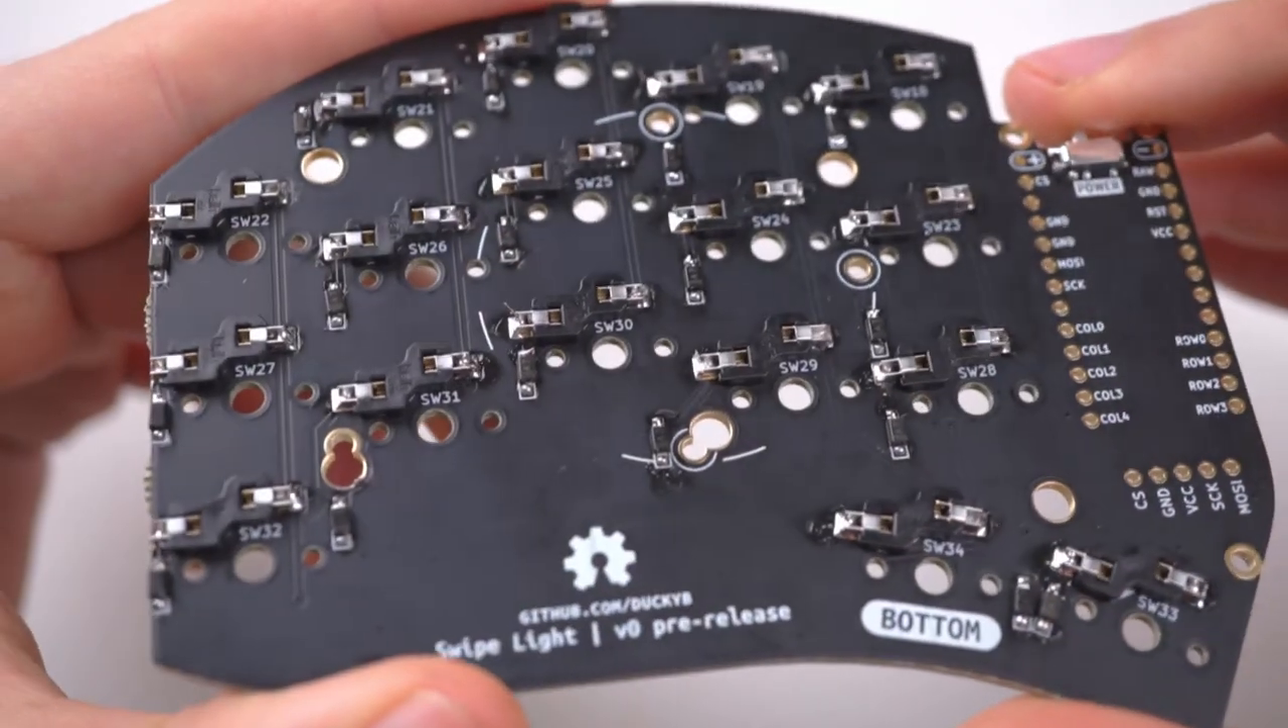This is how the PCB looks like with all of the sockets installed.